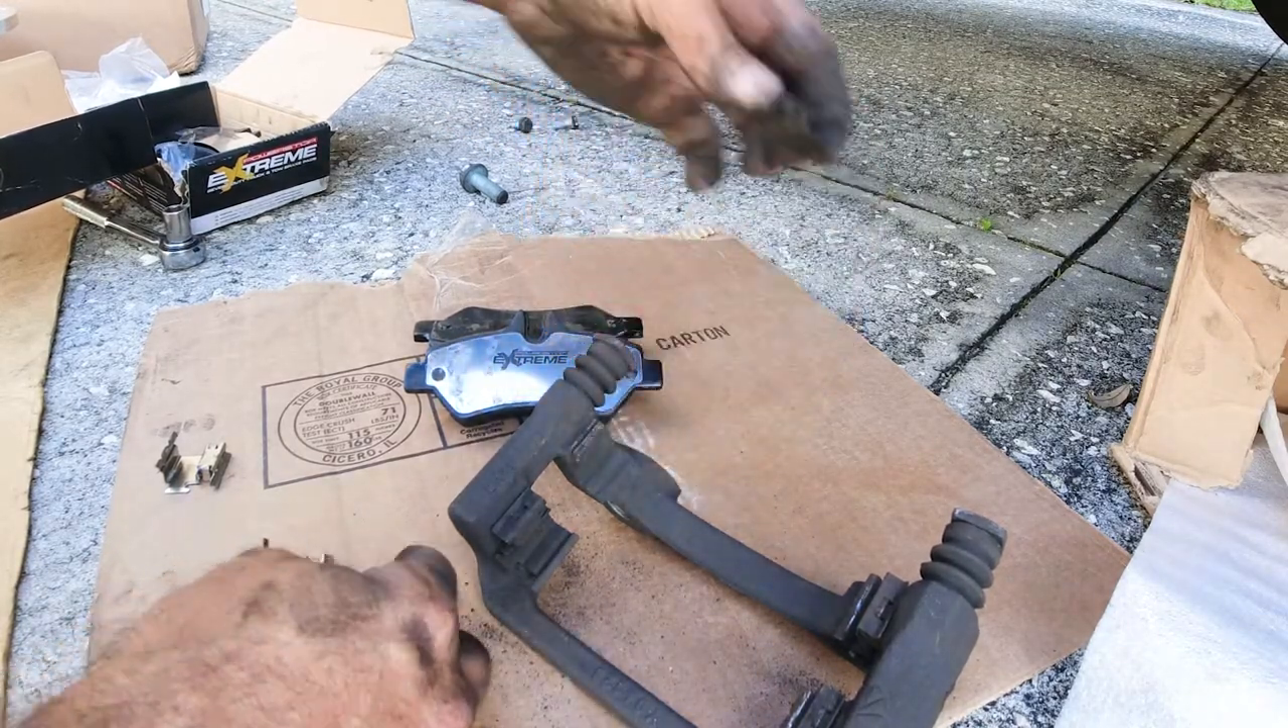Remove this bracket assembly and we already had the pads removed.